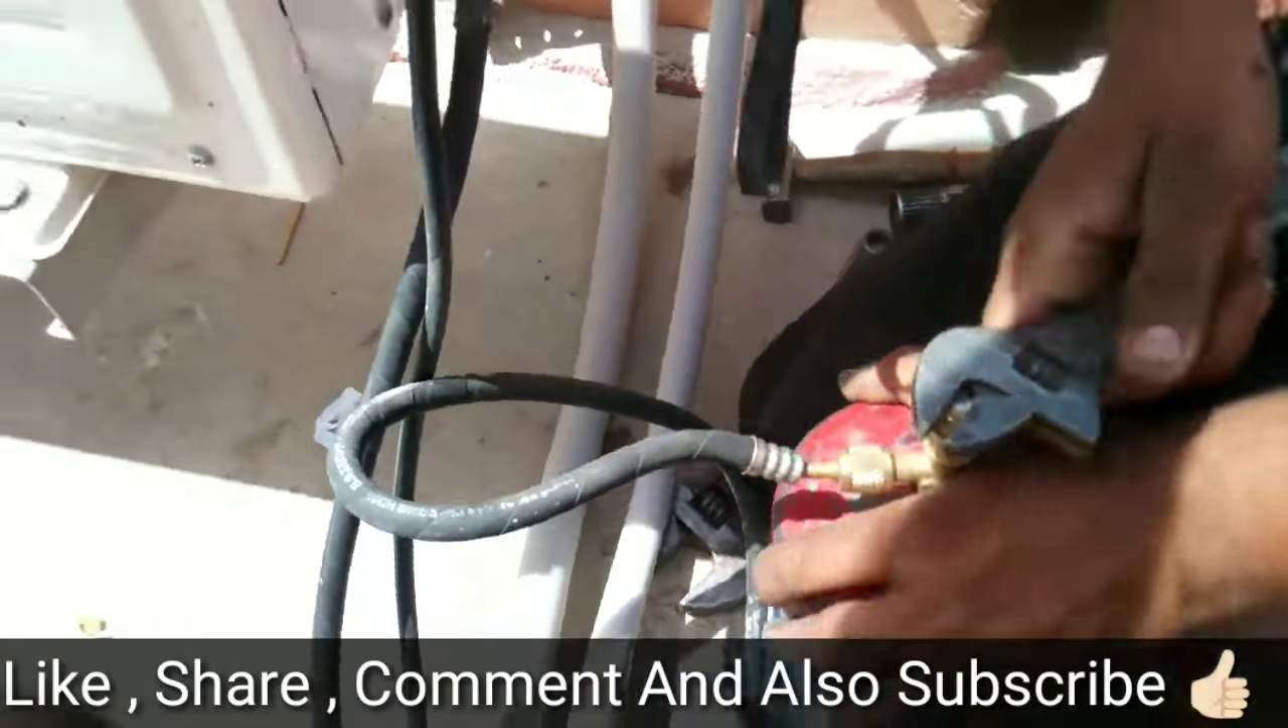سلنڈر پر ہم نے گیس چارجنگ لائن کو لگا دیا ہے۔